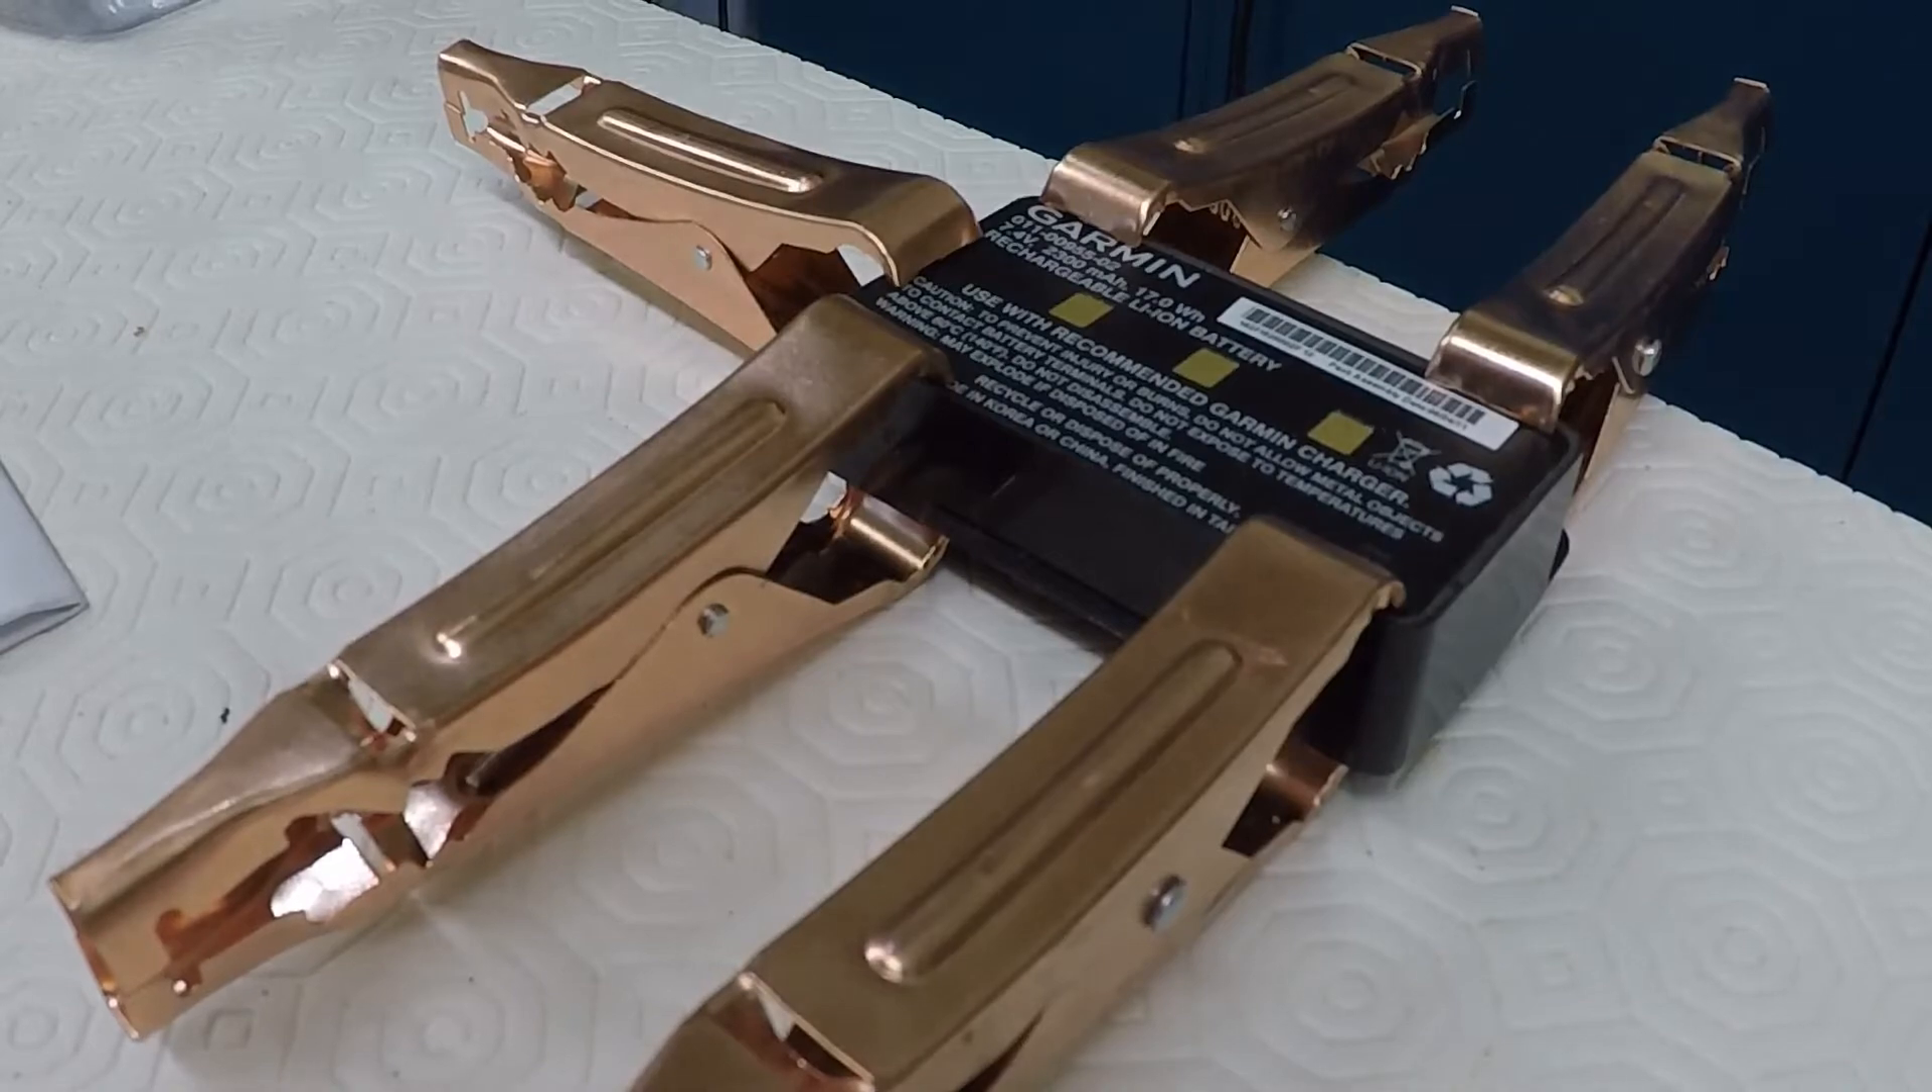I've just applied some very light clips around the outside here, just to hold it in place while the adhesive goes off.